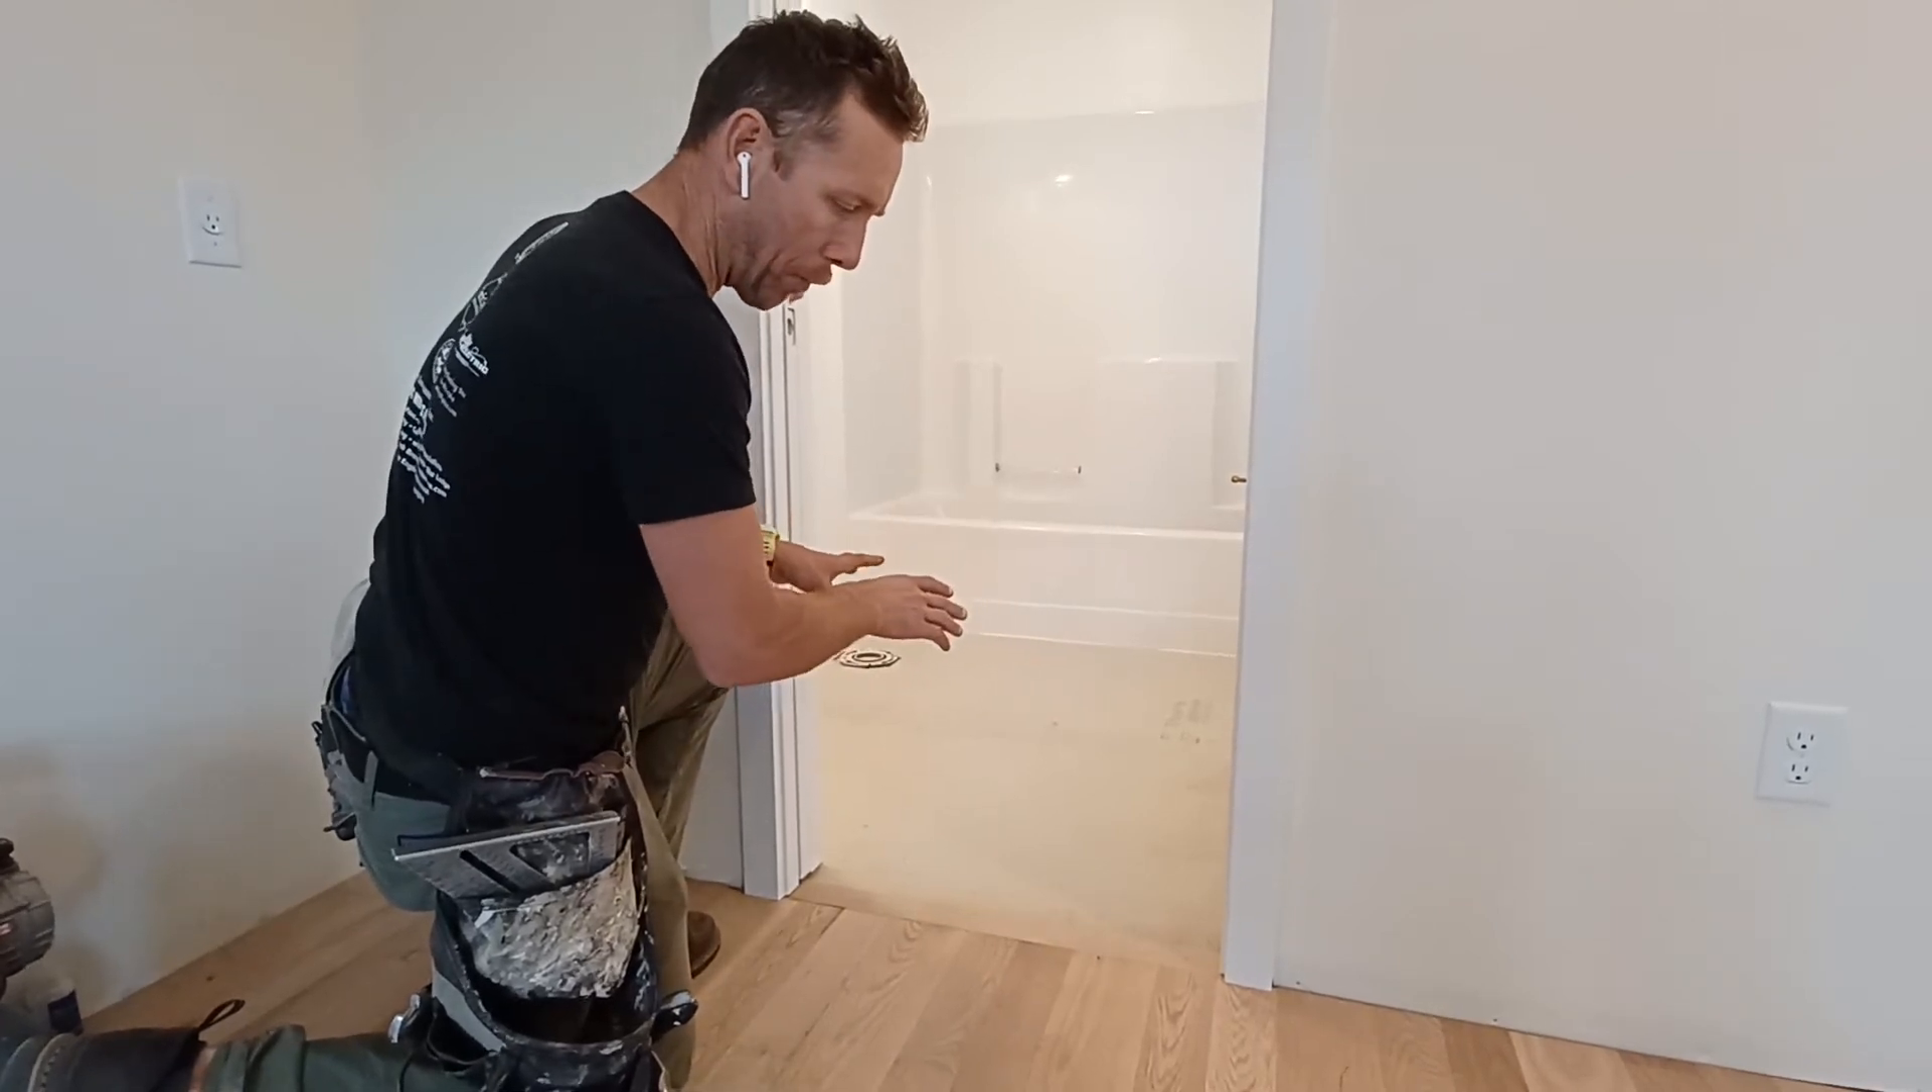Normally I would try to do any wet work in the house before I do the wood and that would include then setting the tile down, but just due to scheduling, I wasn't able to get the tile done yet.